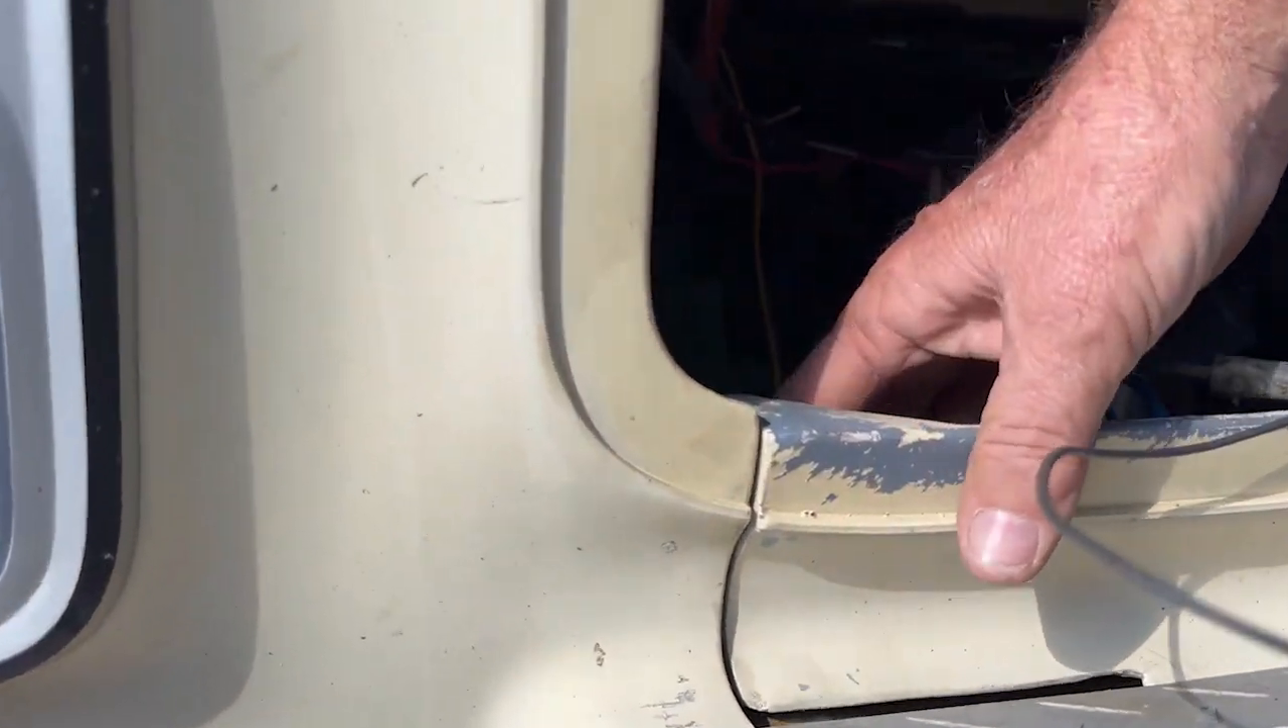Down here, this lower dash valance, this lower grill valance here below the grill, you can see how it's not lined up. Okay, what's happened here is the body has bowed out and I'll guarantee you this thing has chipmunk cheeks on it.